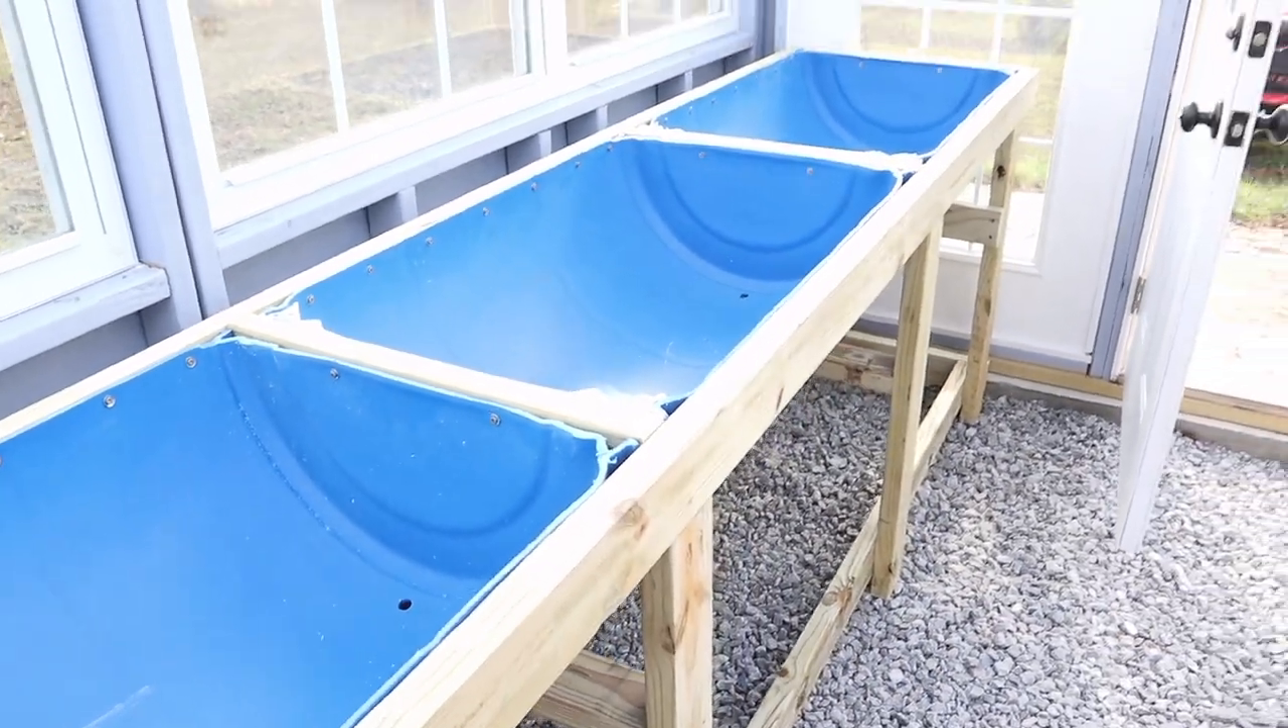I still got to come back and build the shelf underneath but once I get that done I'll join you back here for the wrap-up.